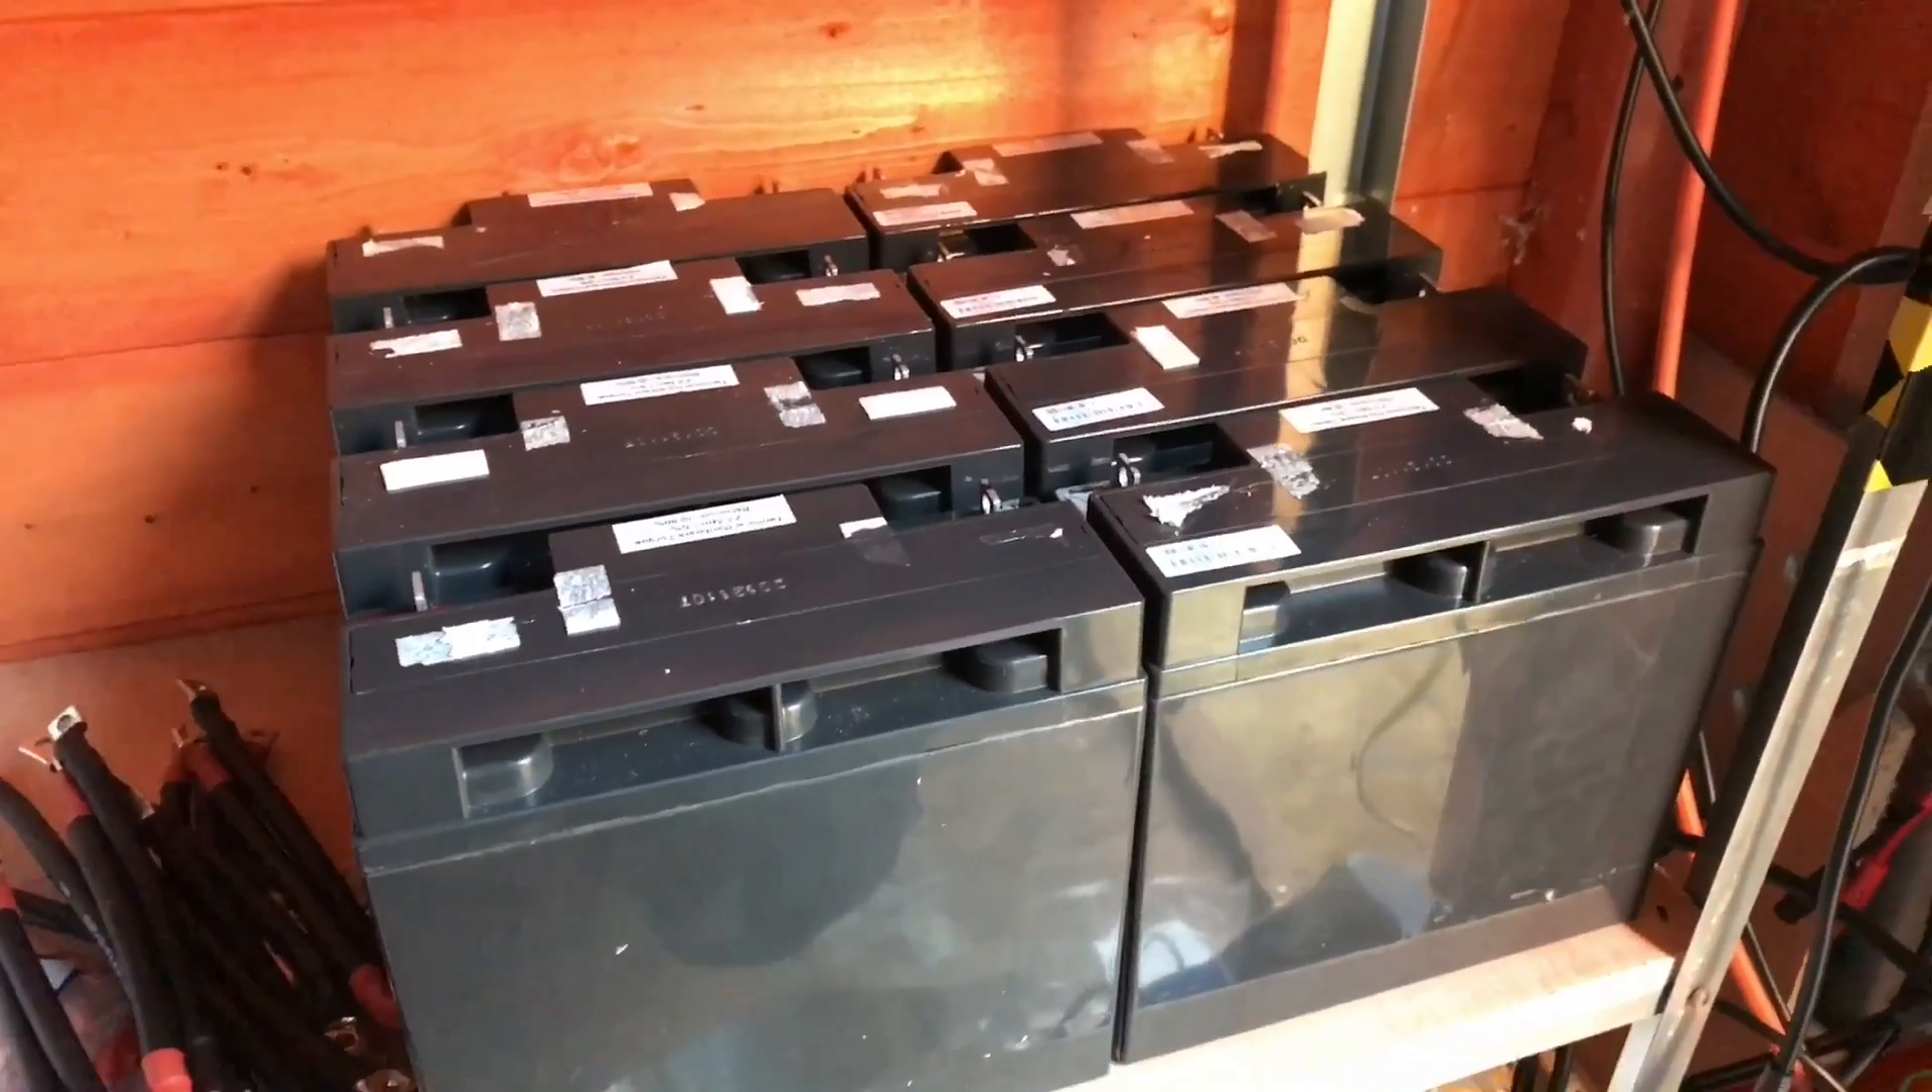Right, all the batteries are in position, and I need to get cracking, really, because the light's going to go in an hour or so.